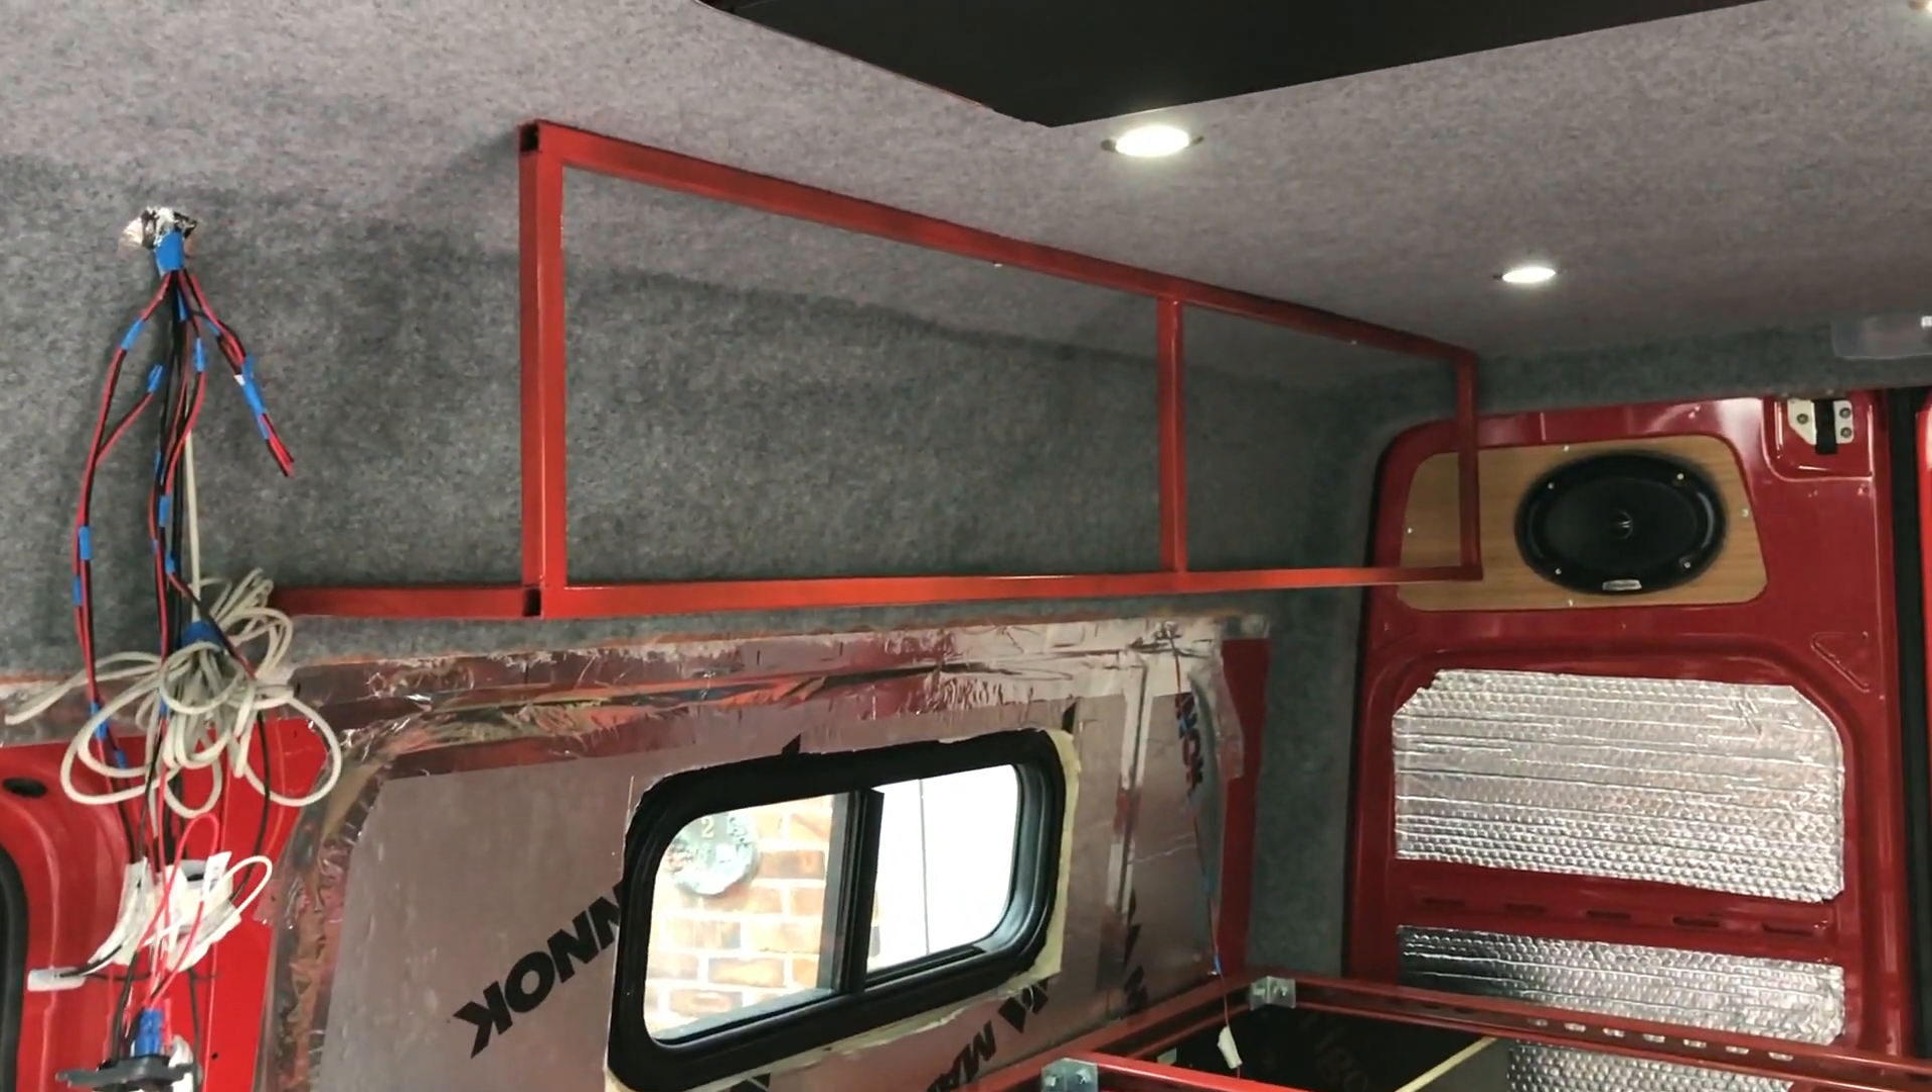All right so now we've got the frame up it's obviously got to be boarded and fabric covered and what have you.